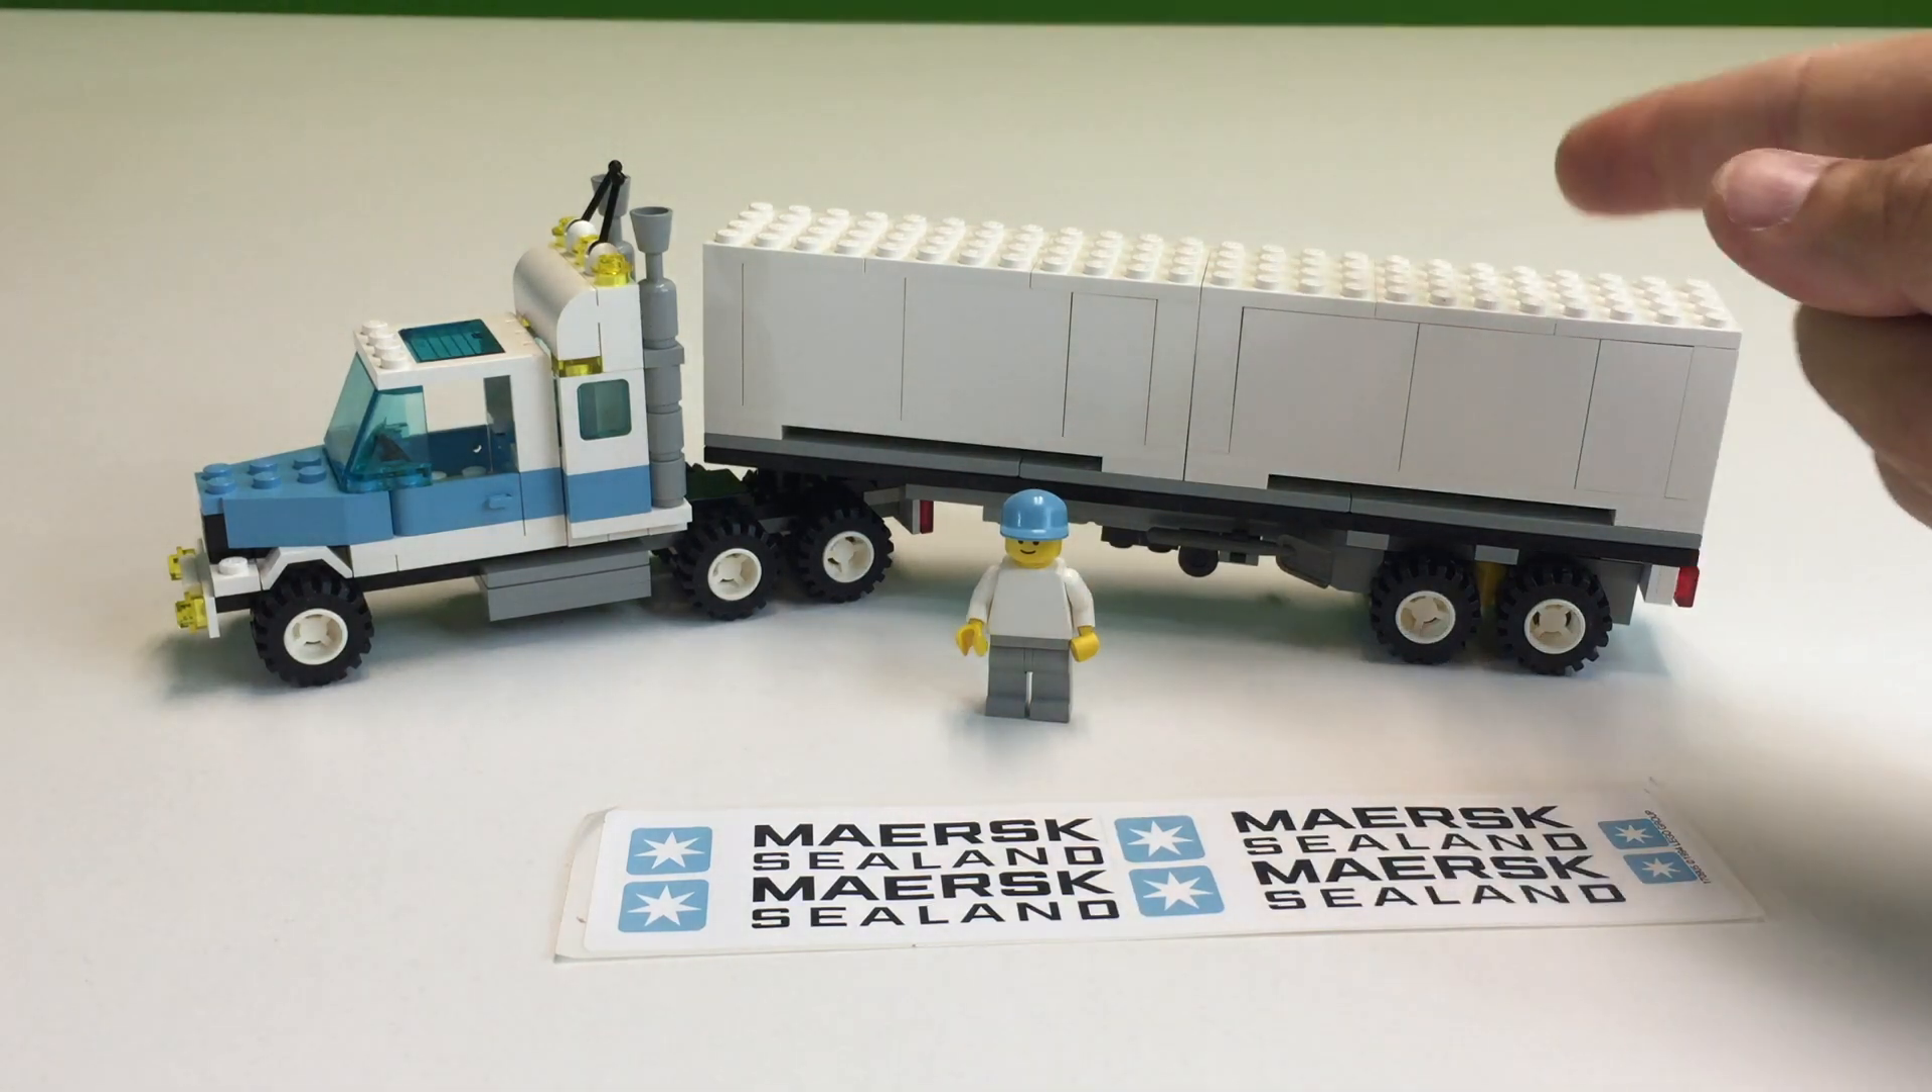Okay, we have finished the truck, except for the all-important step of putting the stickers on.